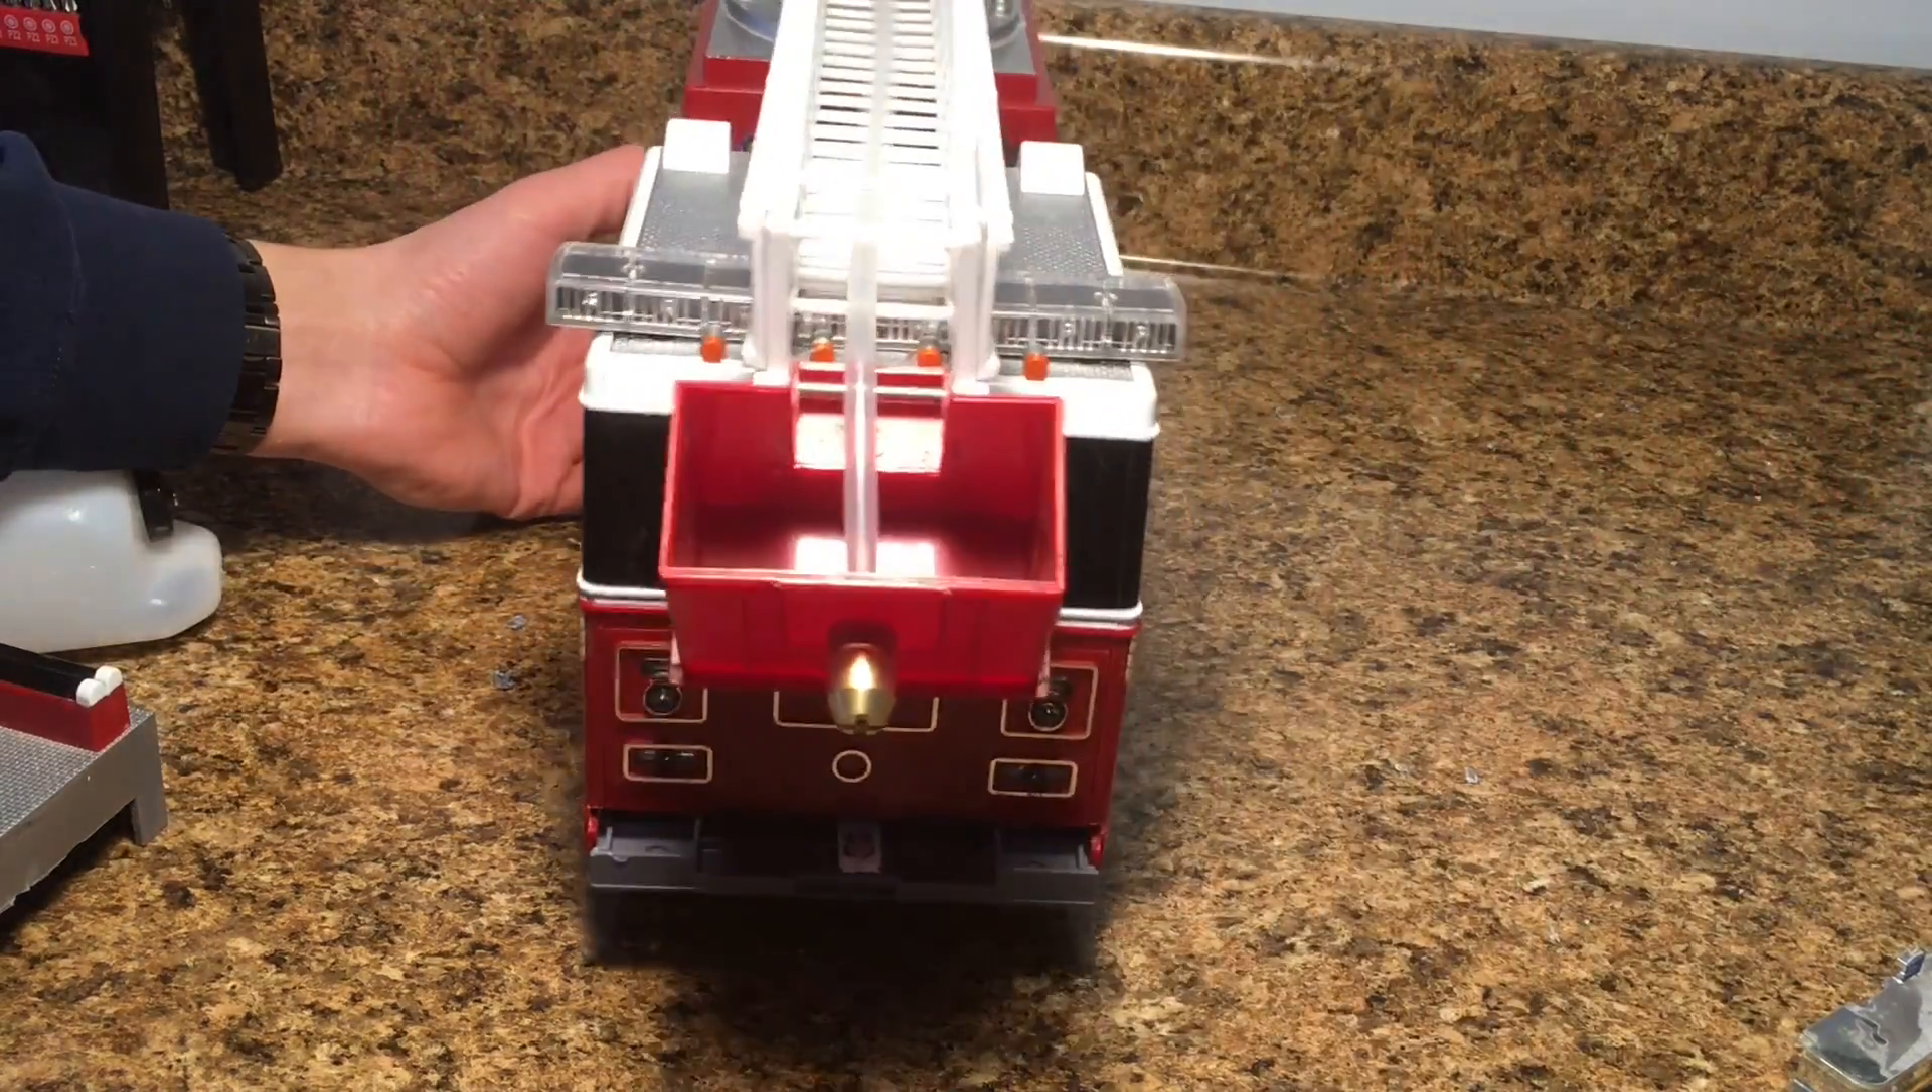And then the other thing i did uh since last time is i put a nozzle on the front of the hose here.